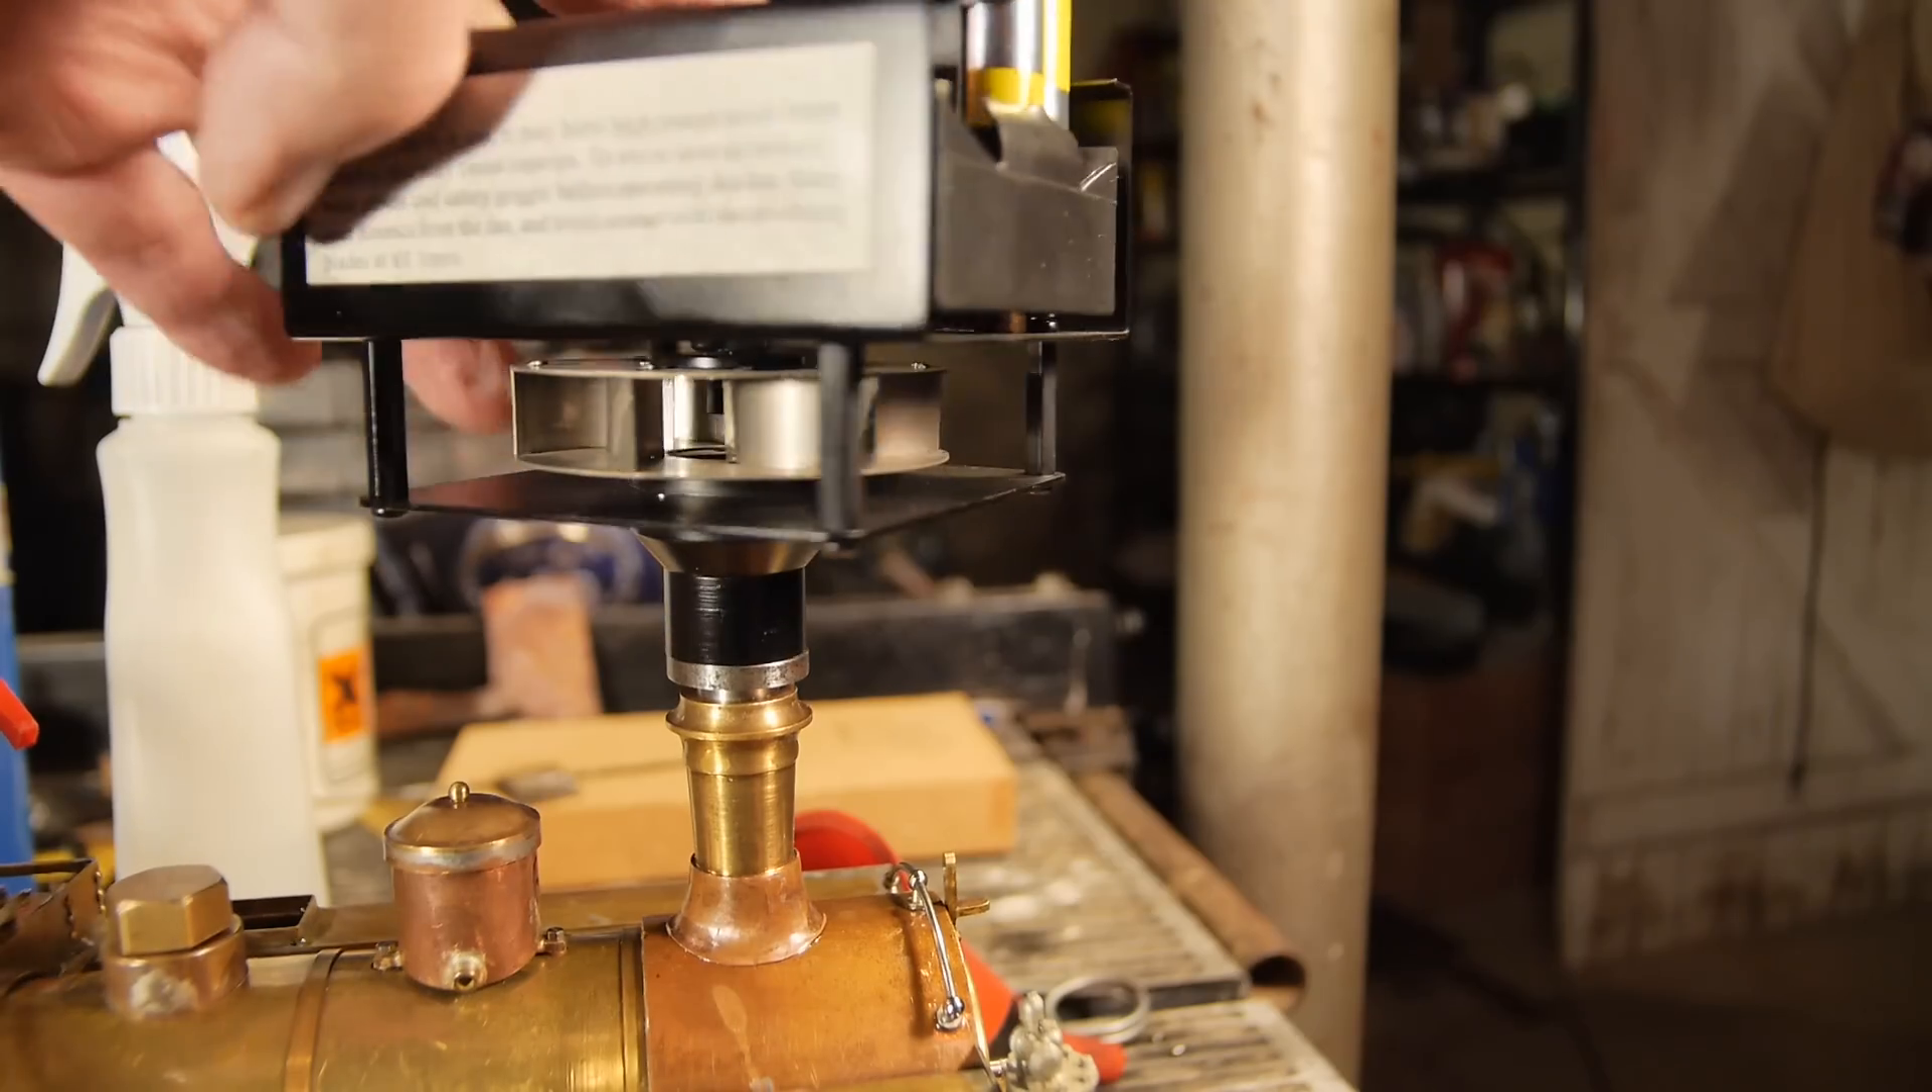I needed to make a special adapter so that it fit this chimney like so.